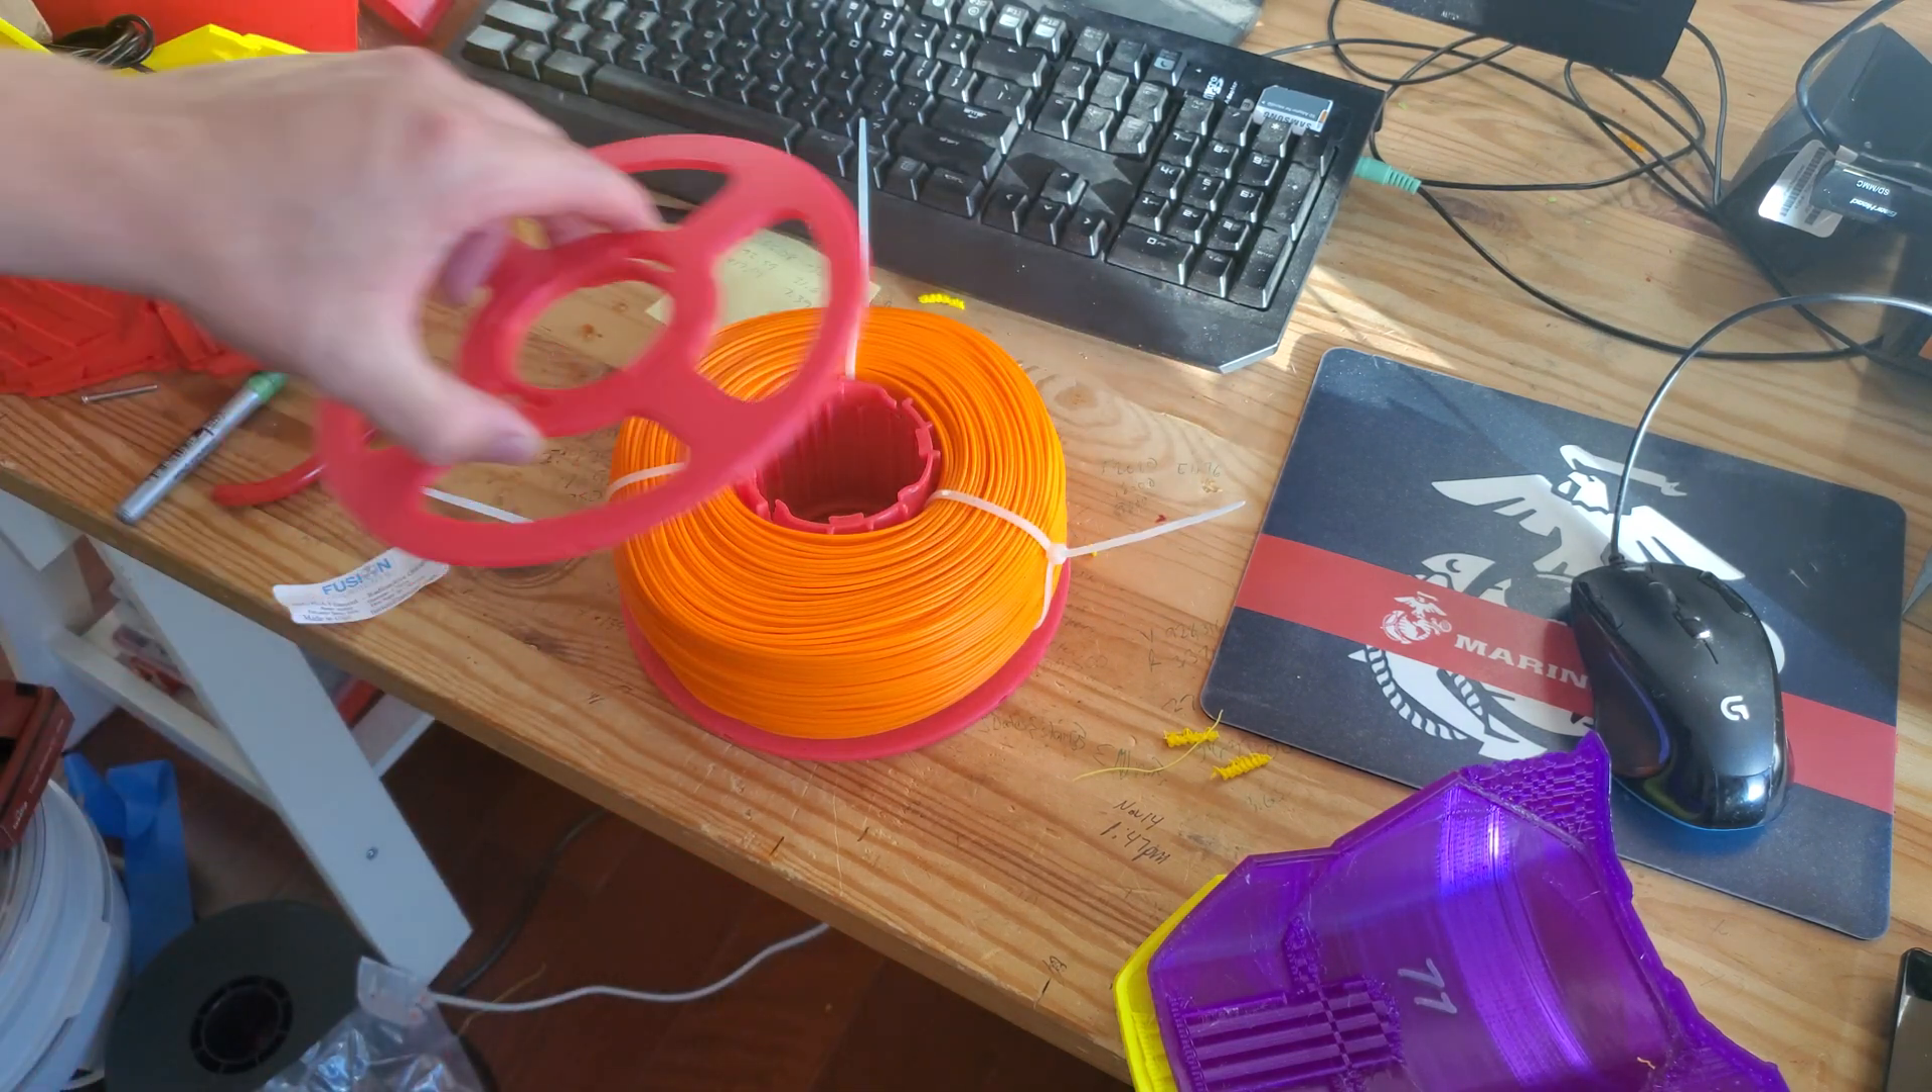We still got to put on the top and this was a little tricky to get off.